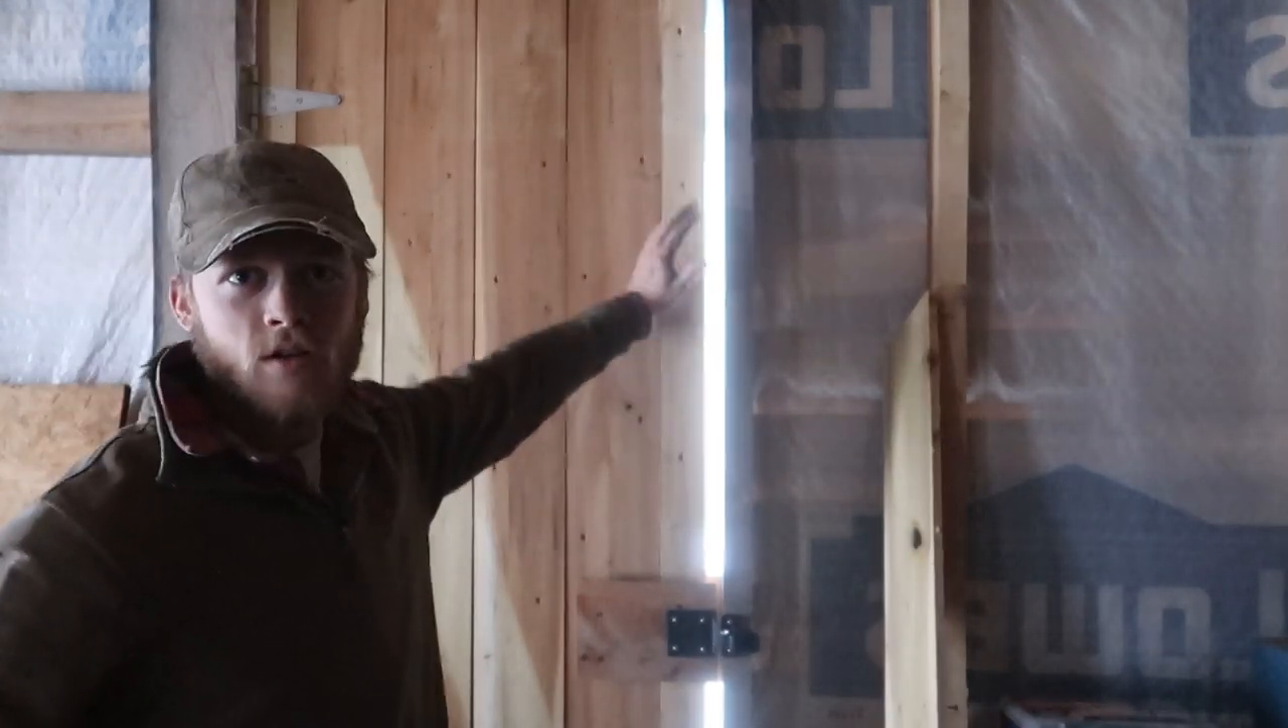We have a little bit of a gap in between our door and our door frame here.